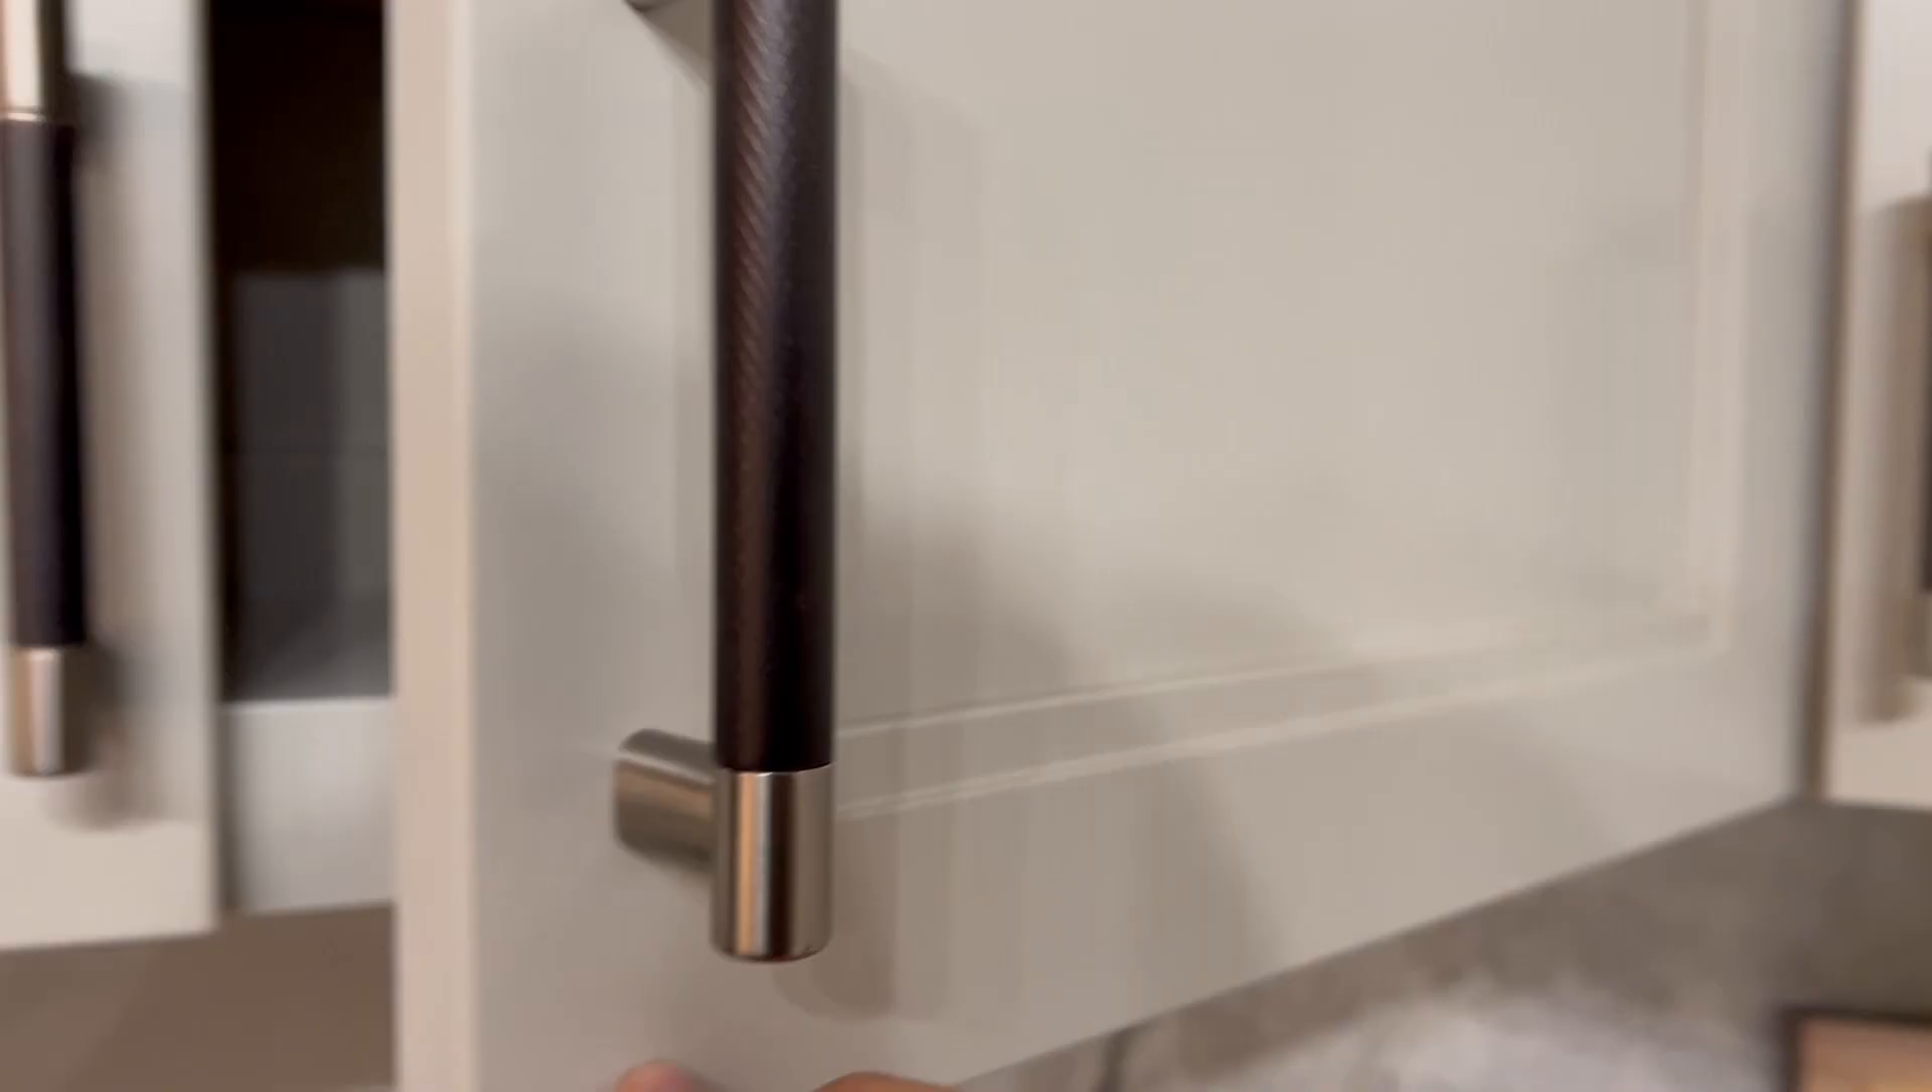So this door, as you can see, is not fully closing.